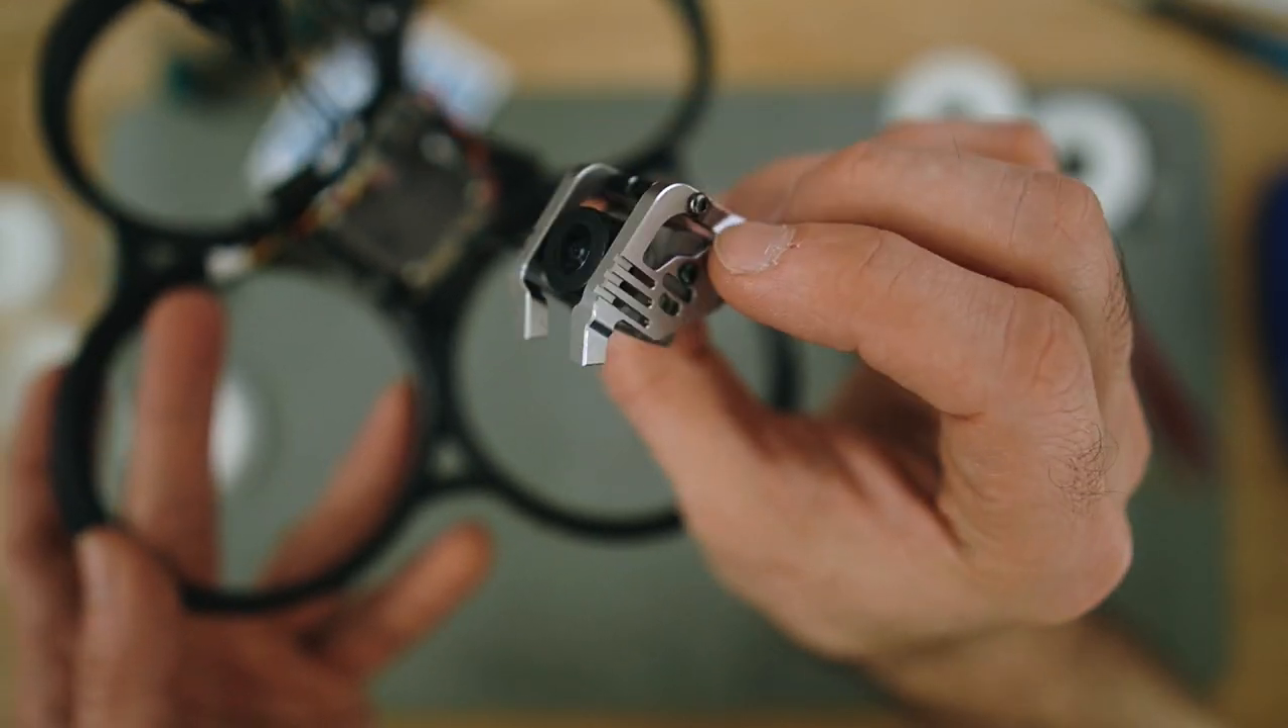The camera is inside now, the metal, the aluminum plates, and it looks quite protected there.